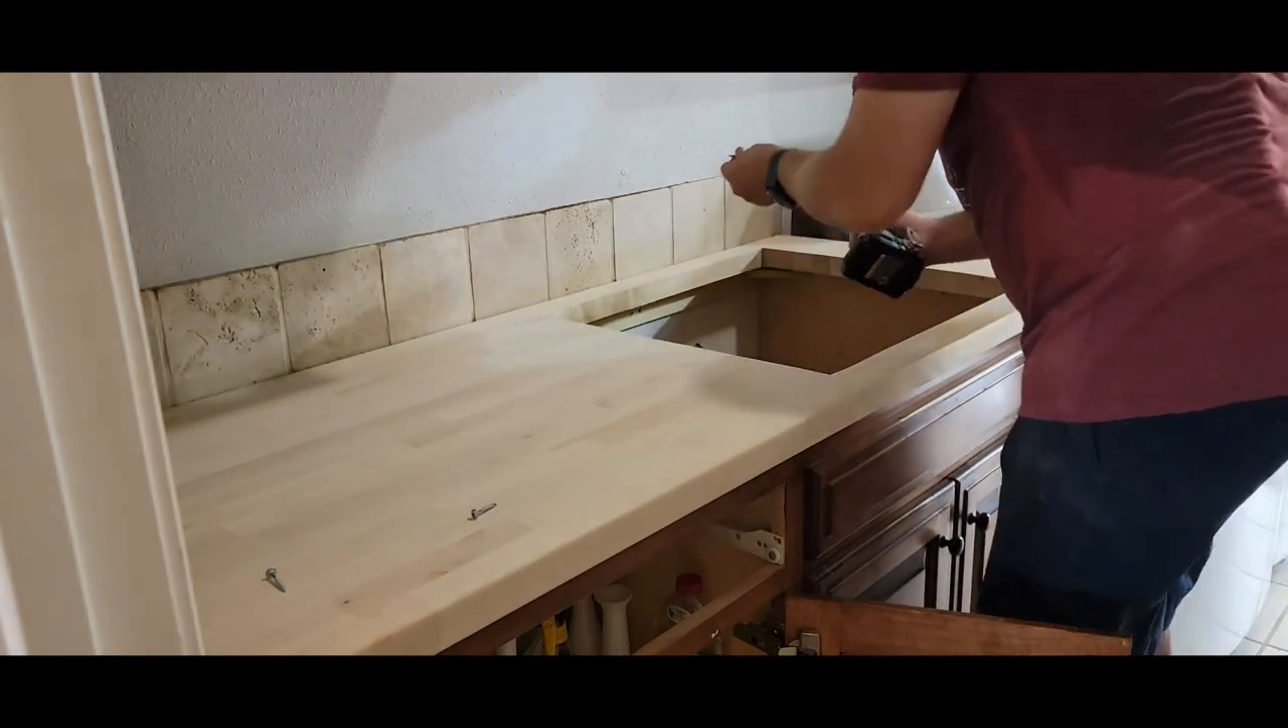Put the butcher block back in place and this time it fit.